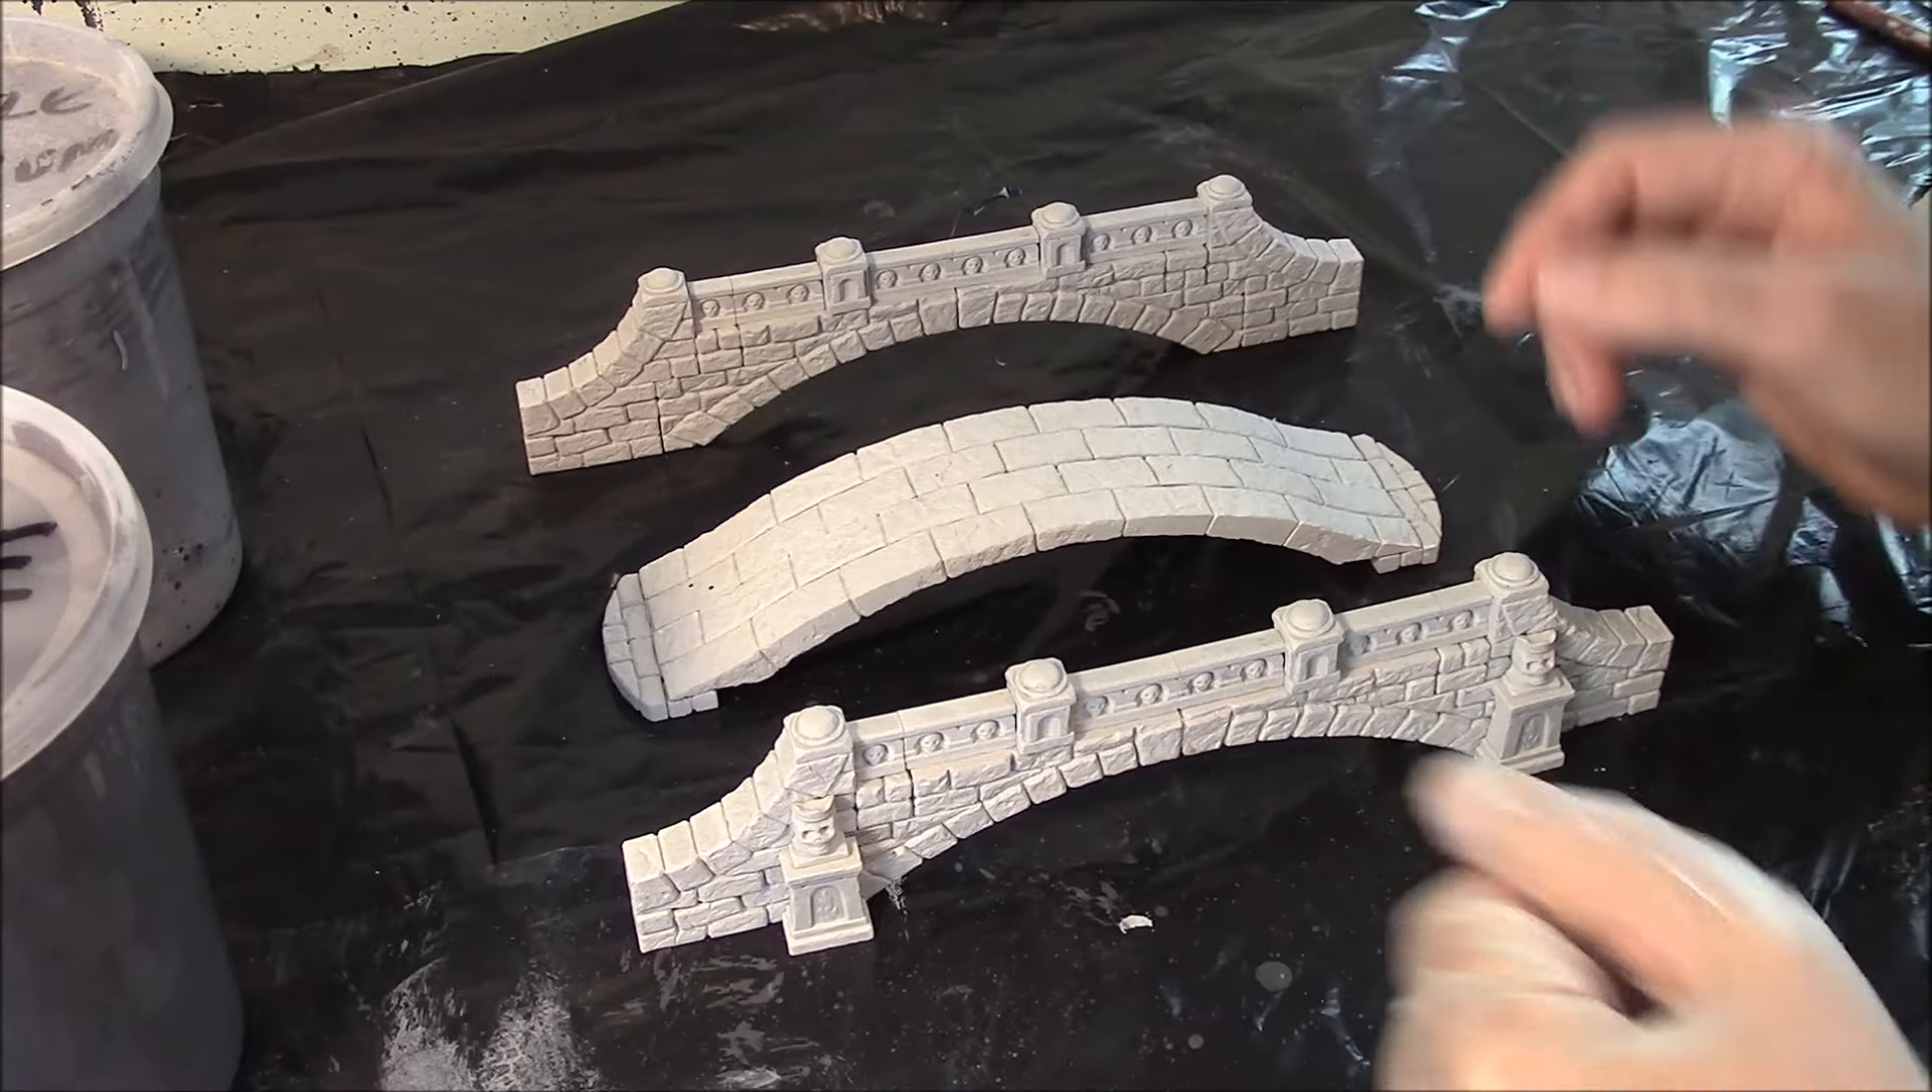Notice that I have not glued the bridge together at this point.